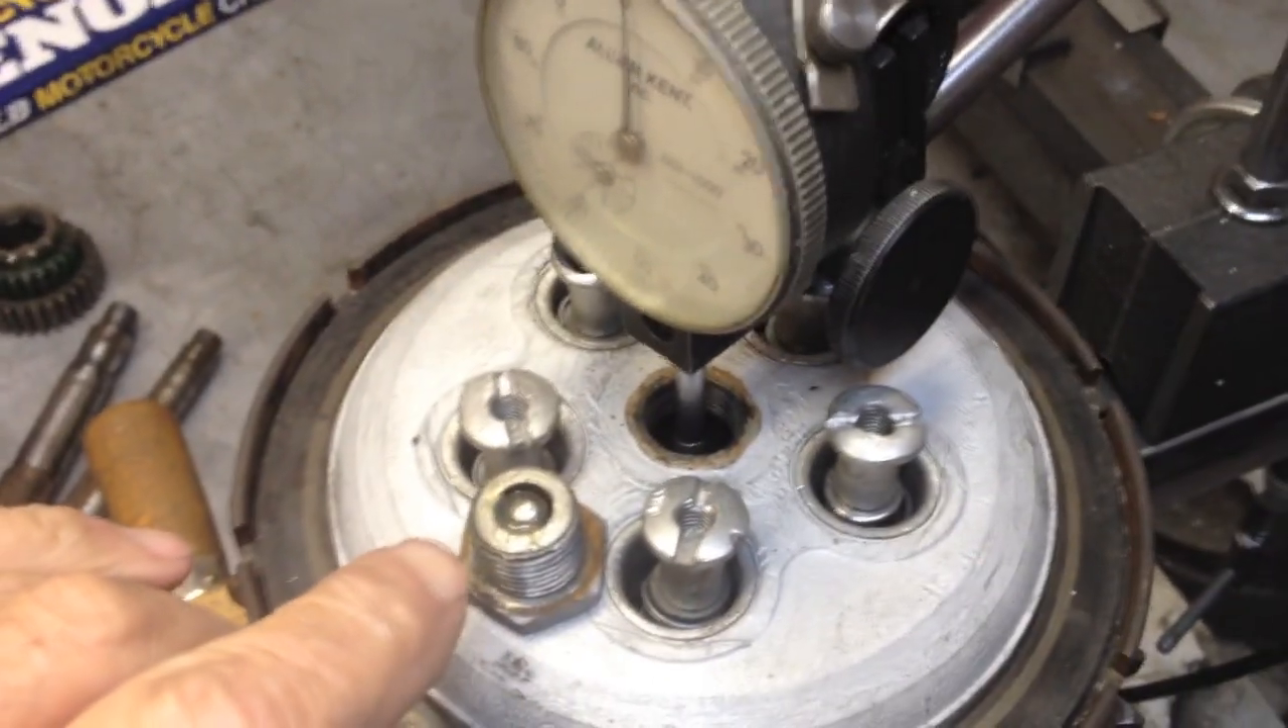All right, in this view here, I have removed the adjustable center from the pressure plate.